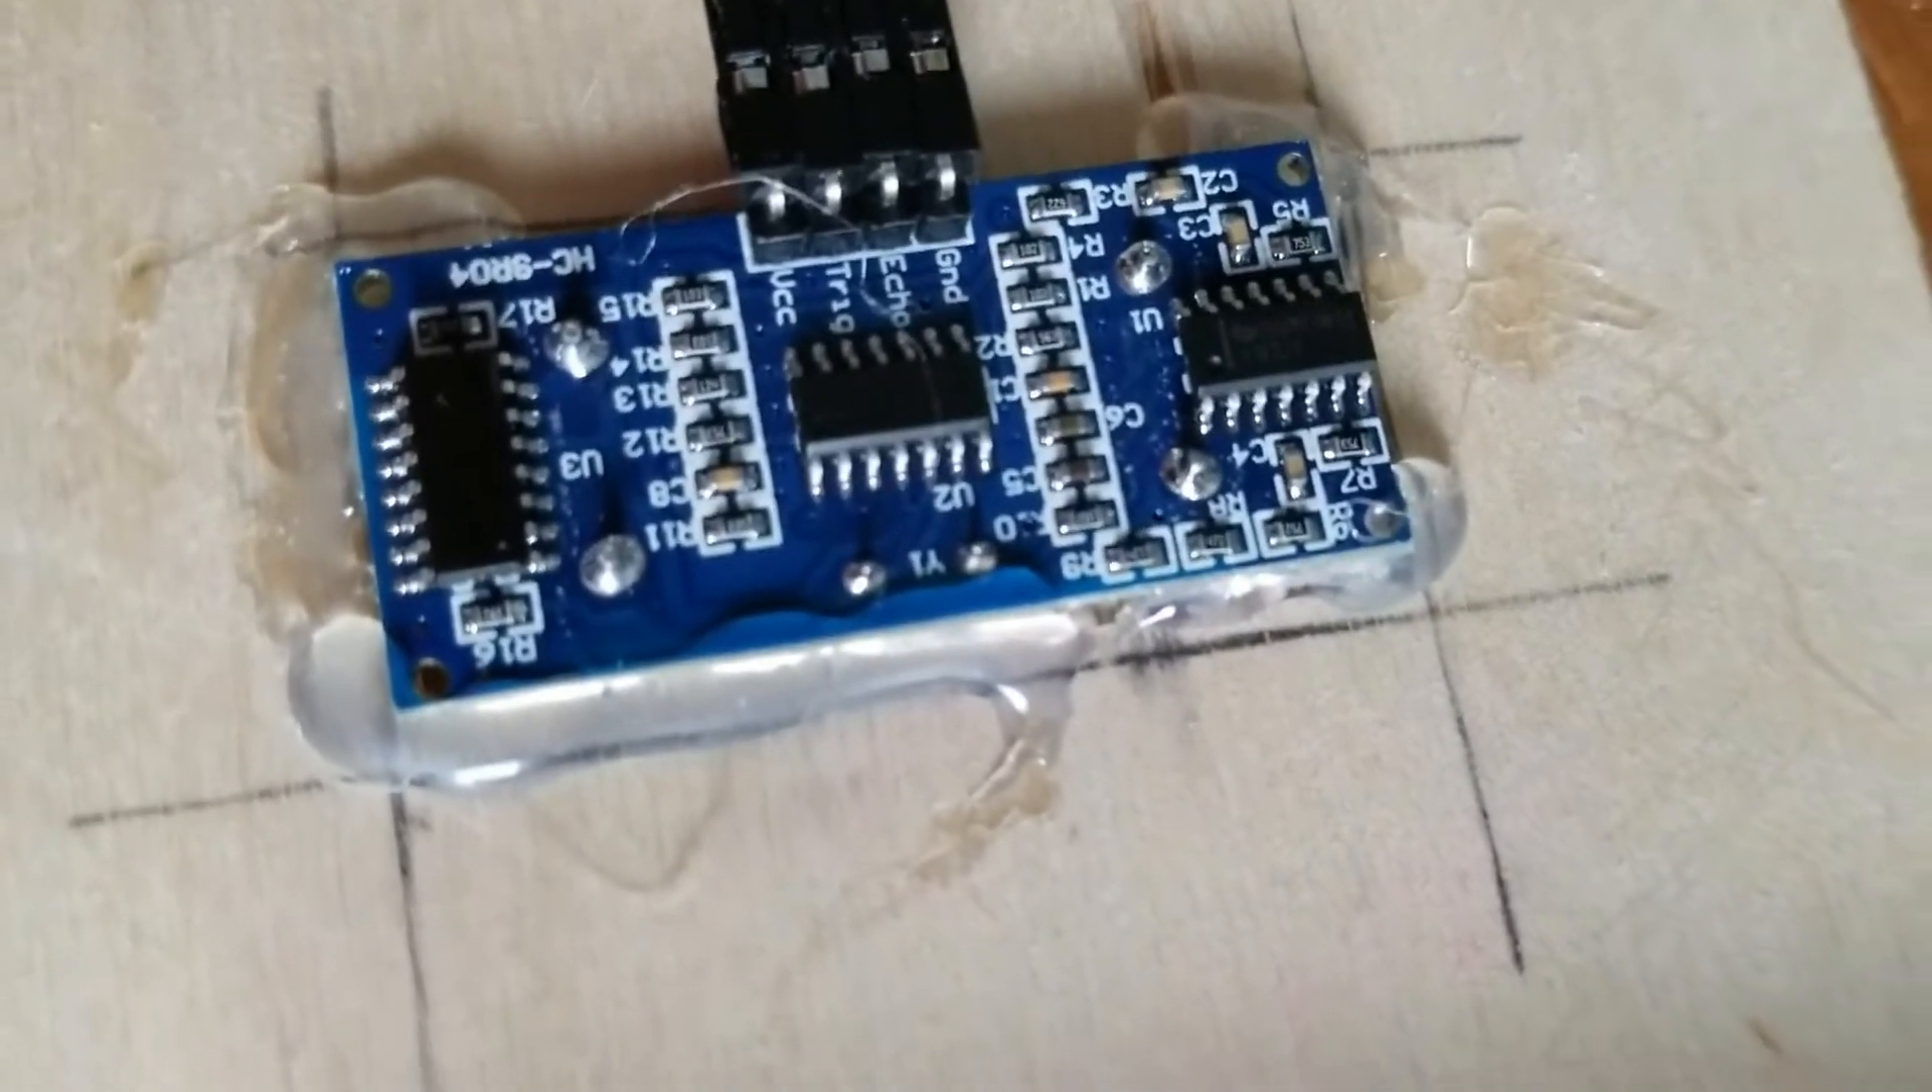Here's a look at the sensor after it's been glued in place here.